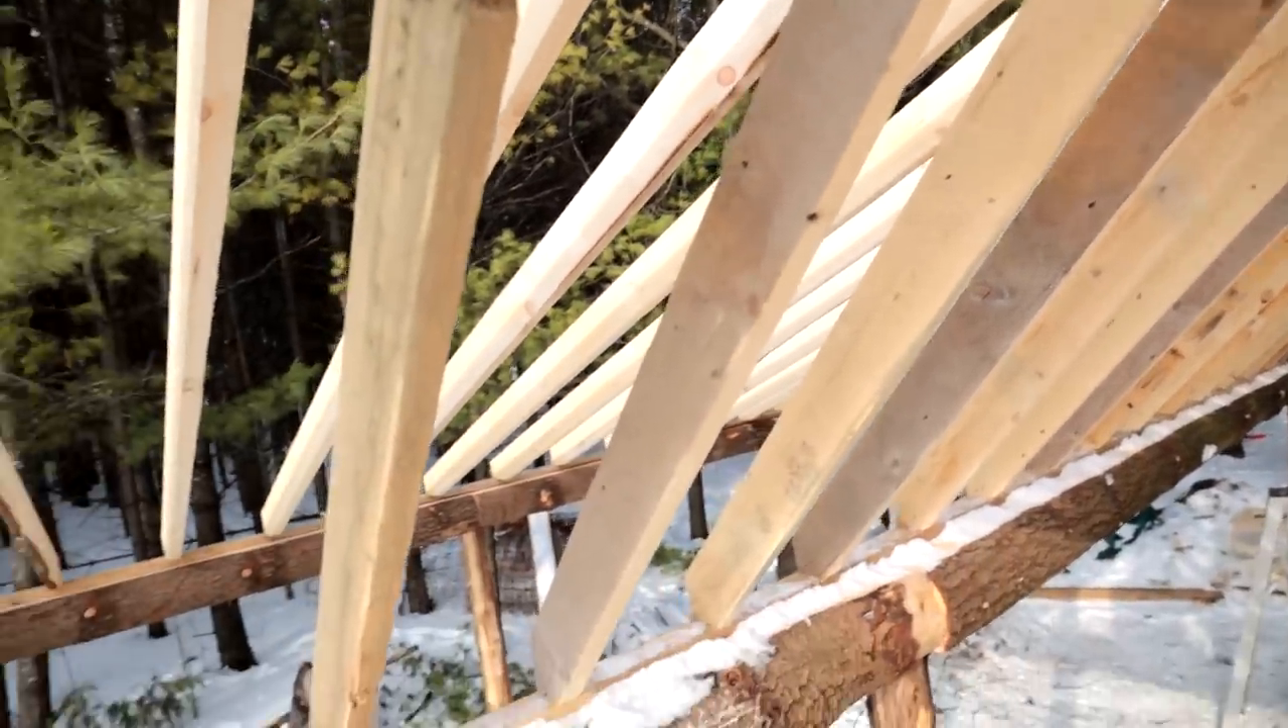We've got the roof all built out all we need to do is strapping now.